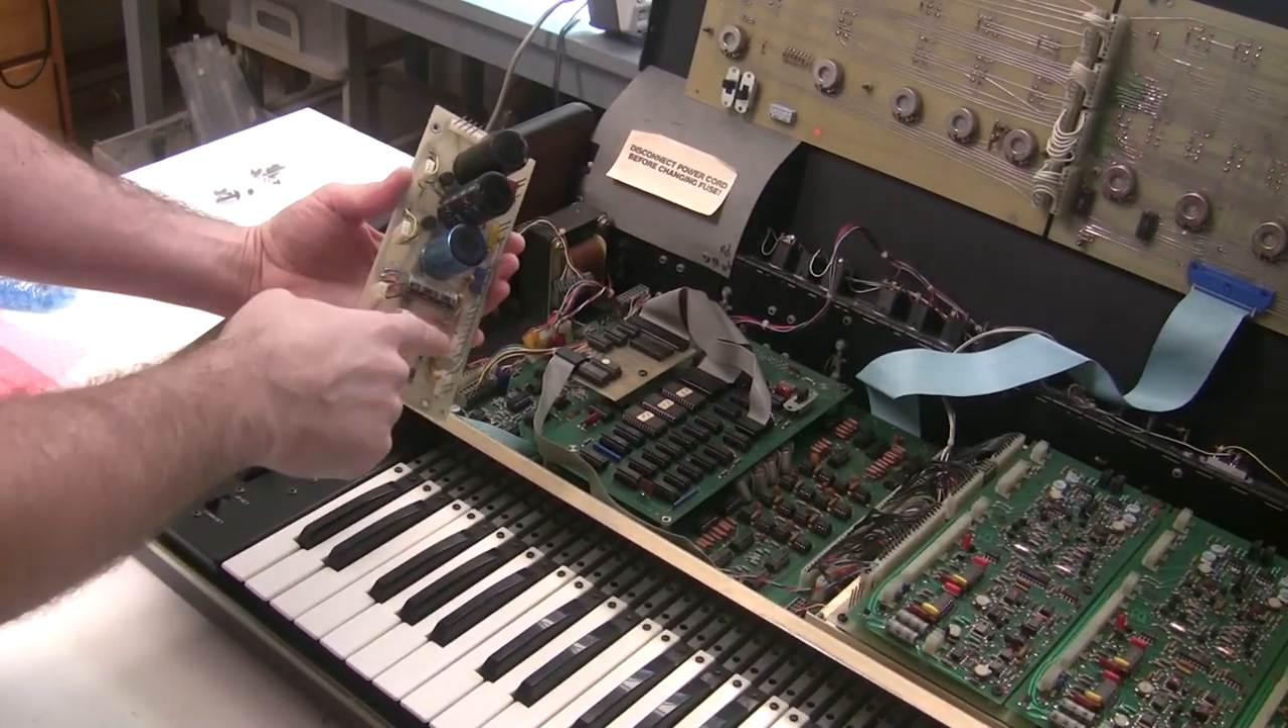So now i've got the power supply out and i'll proceed to uh strip the capacitors.